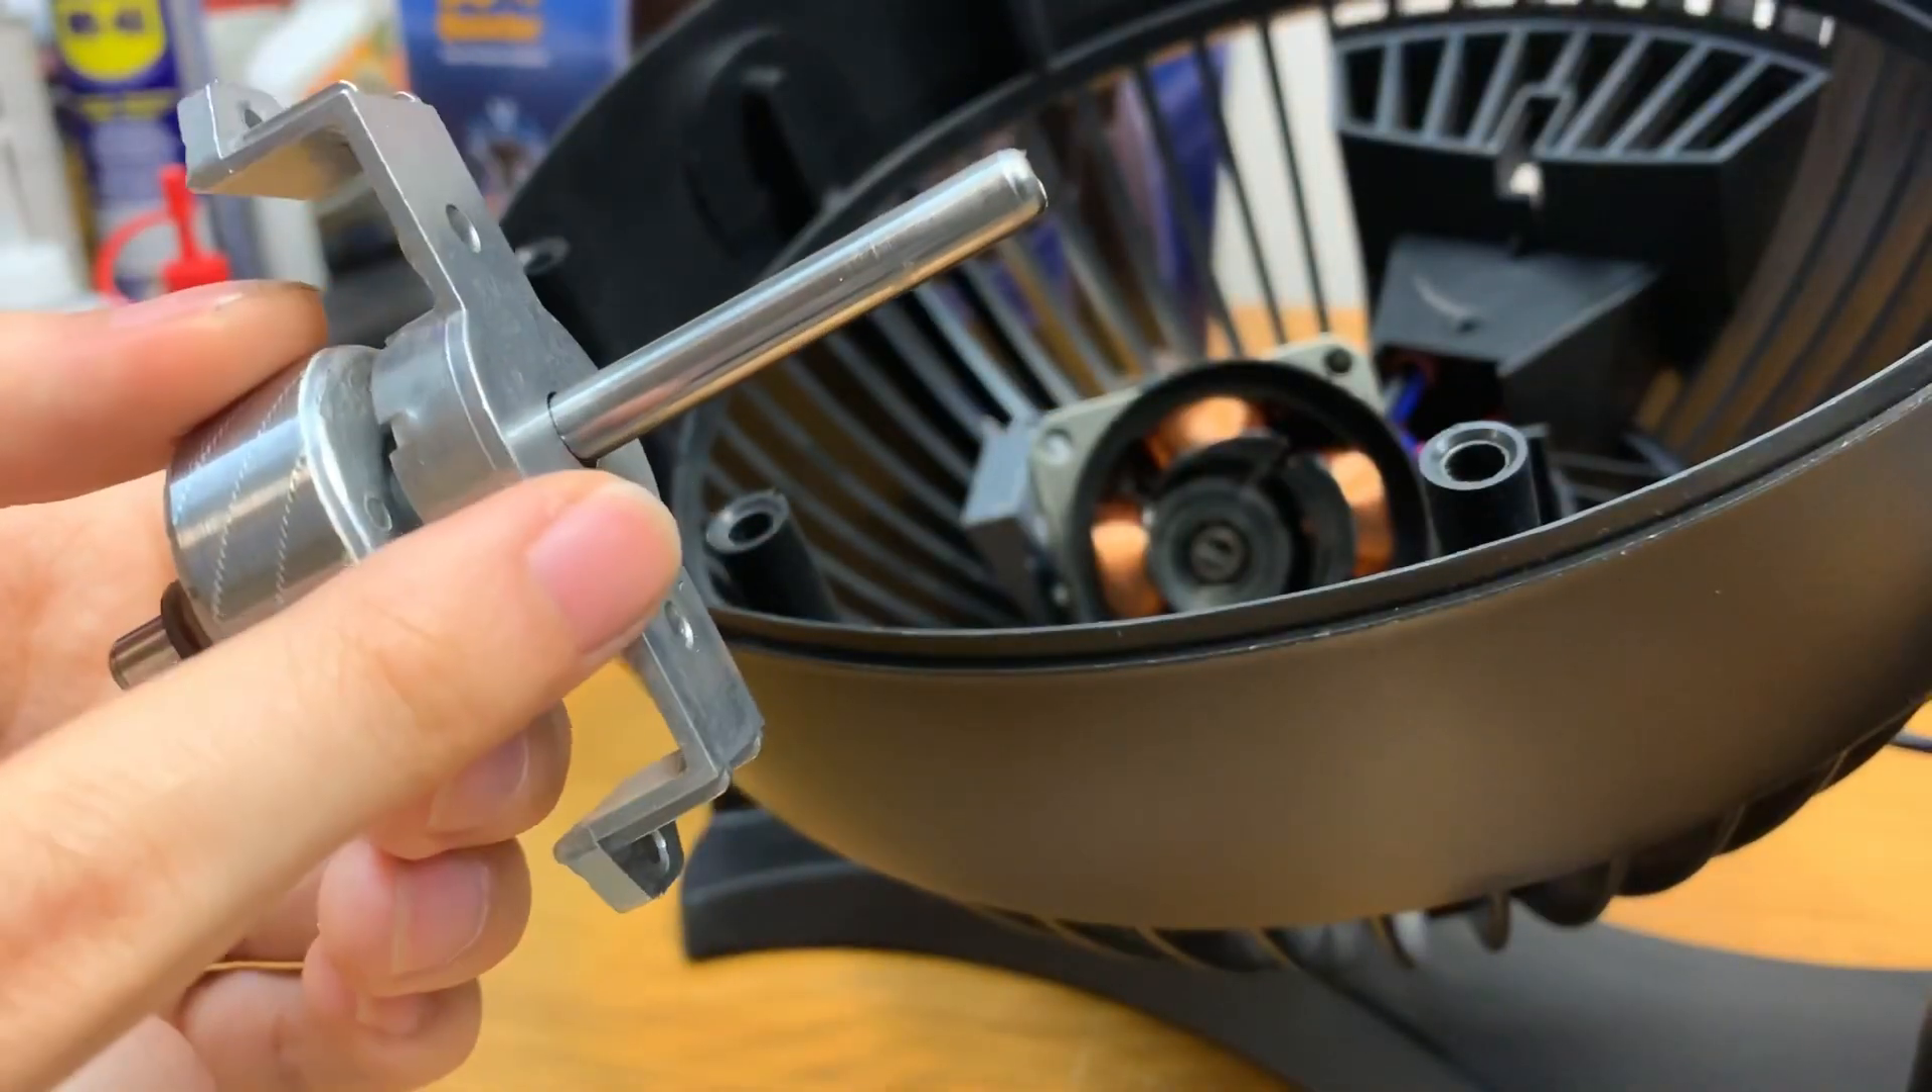So here we have the rotor and the front bearing assembly pulled out of the stator.